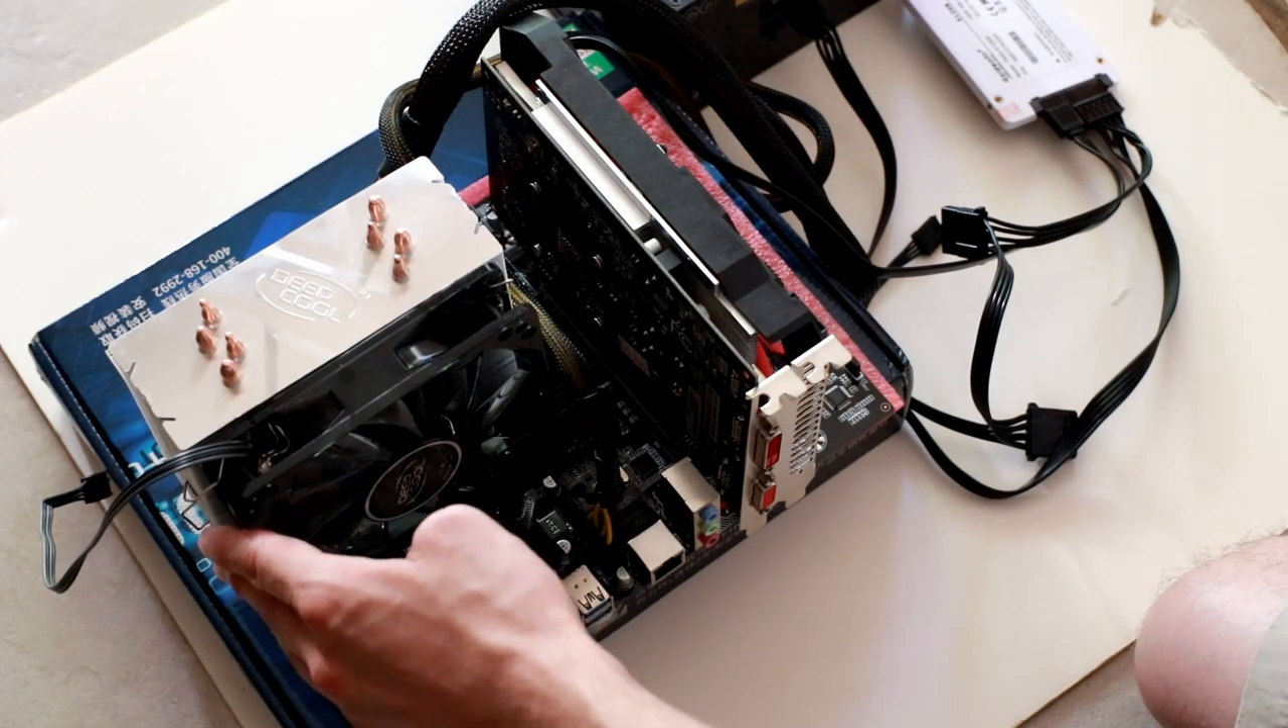I've also reinstalled the fan in place.